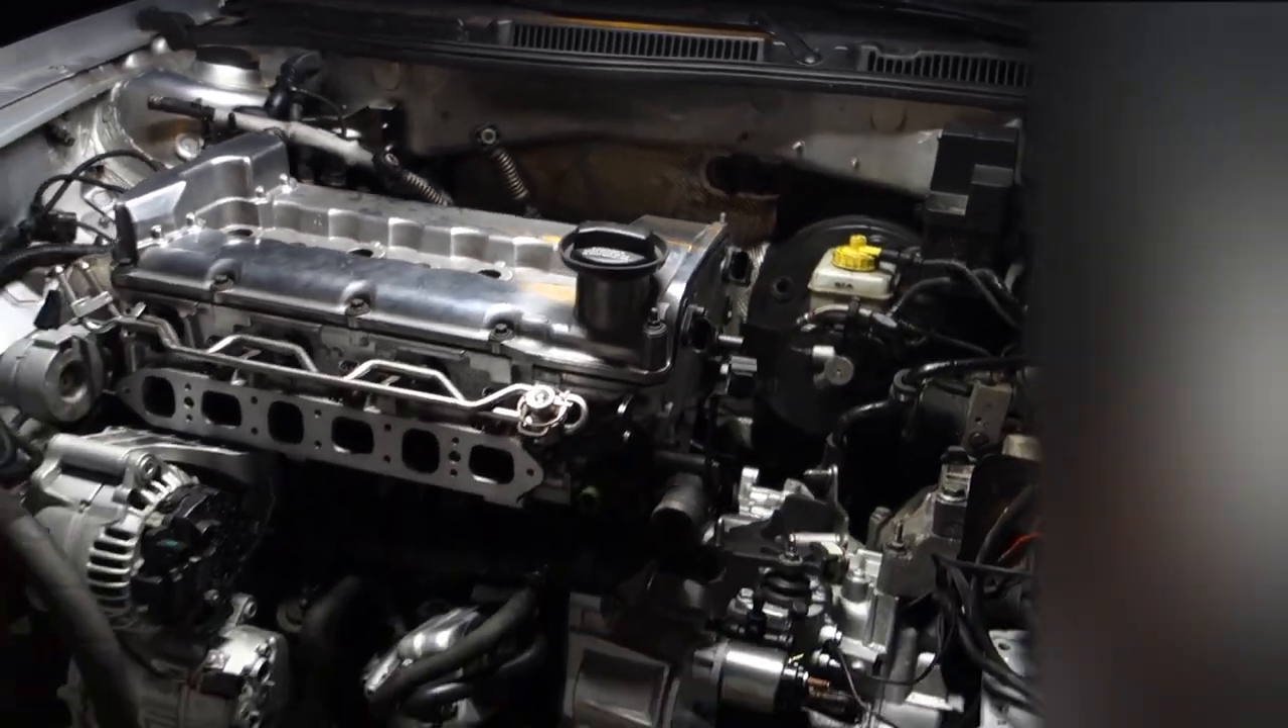Et bien voilà Le moteur est installé.